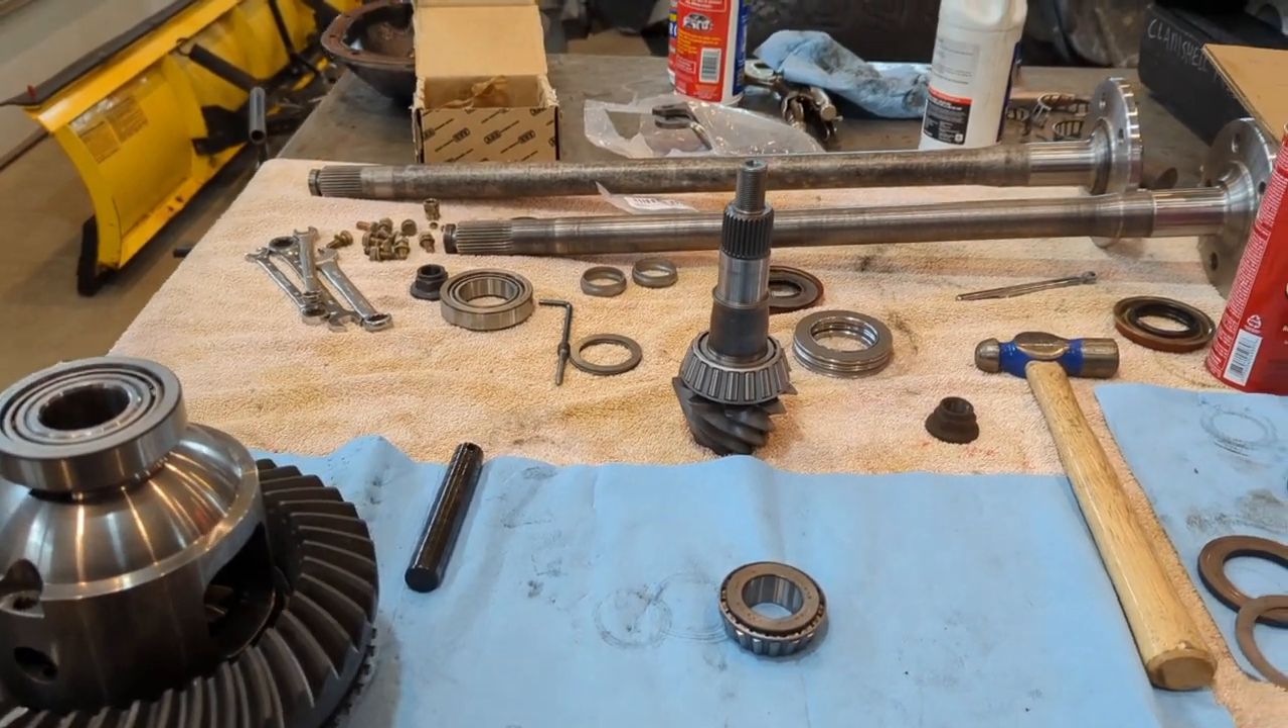And we have the bearing, the pinion head bearing pressed onto the pinion.